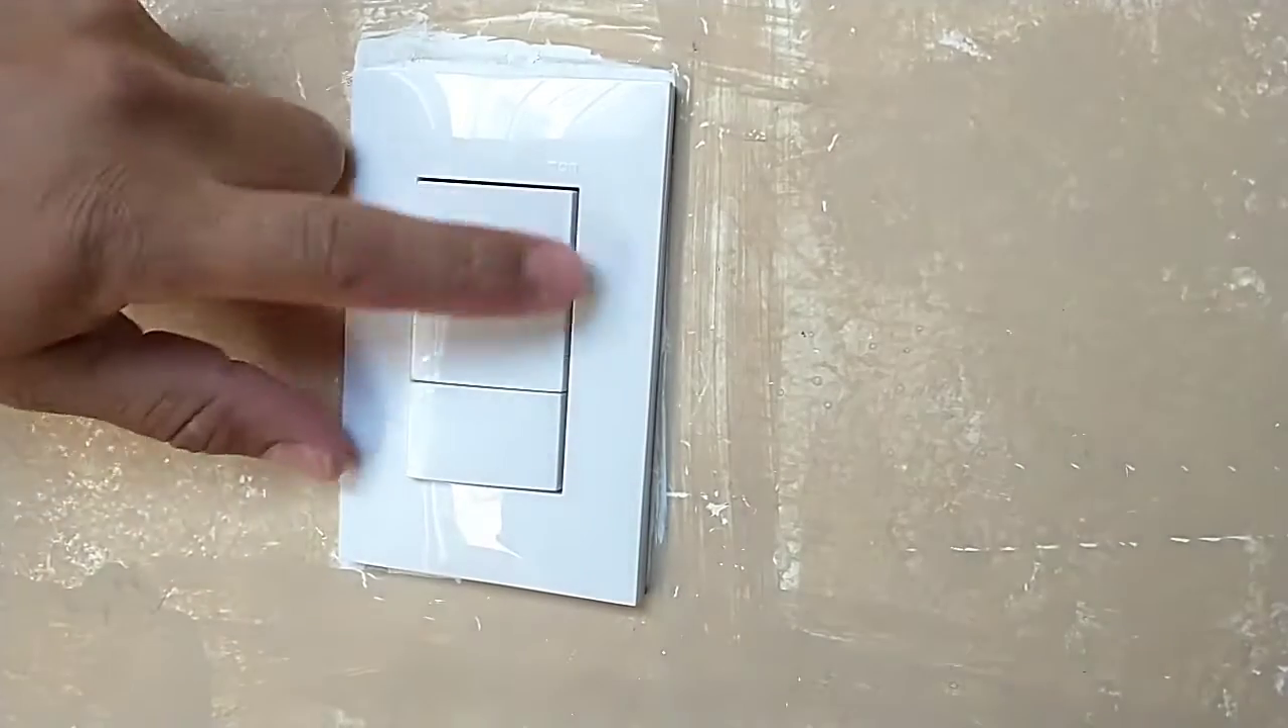La tapa solo se pone empujándola y quedó listo.